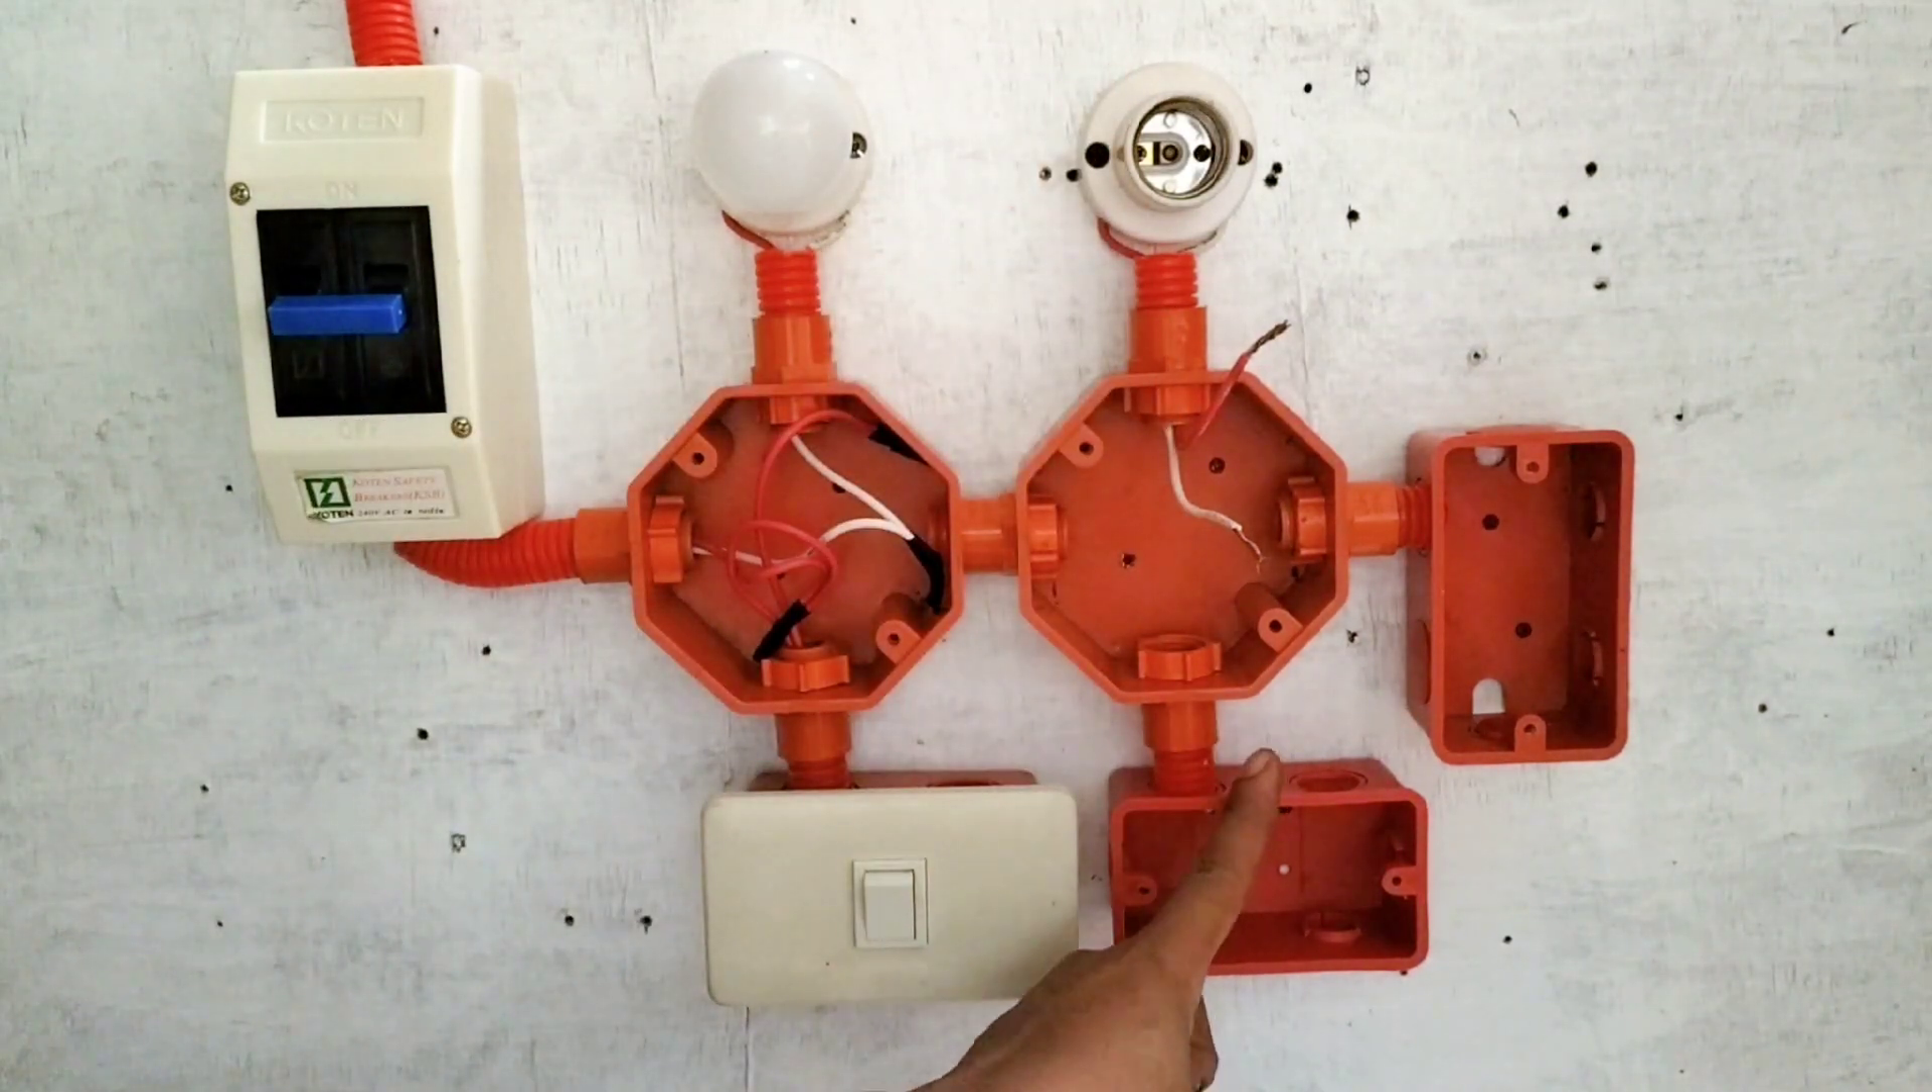So ayan guys at naka-install na yung mga box natin may receptacle na rin maglalagay pa tayo dito ng outlet at switch.